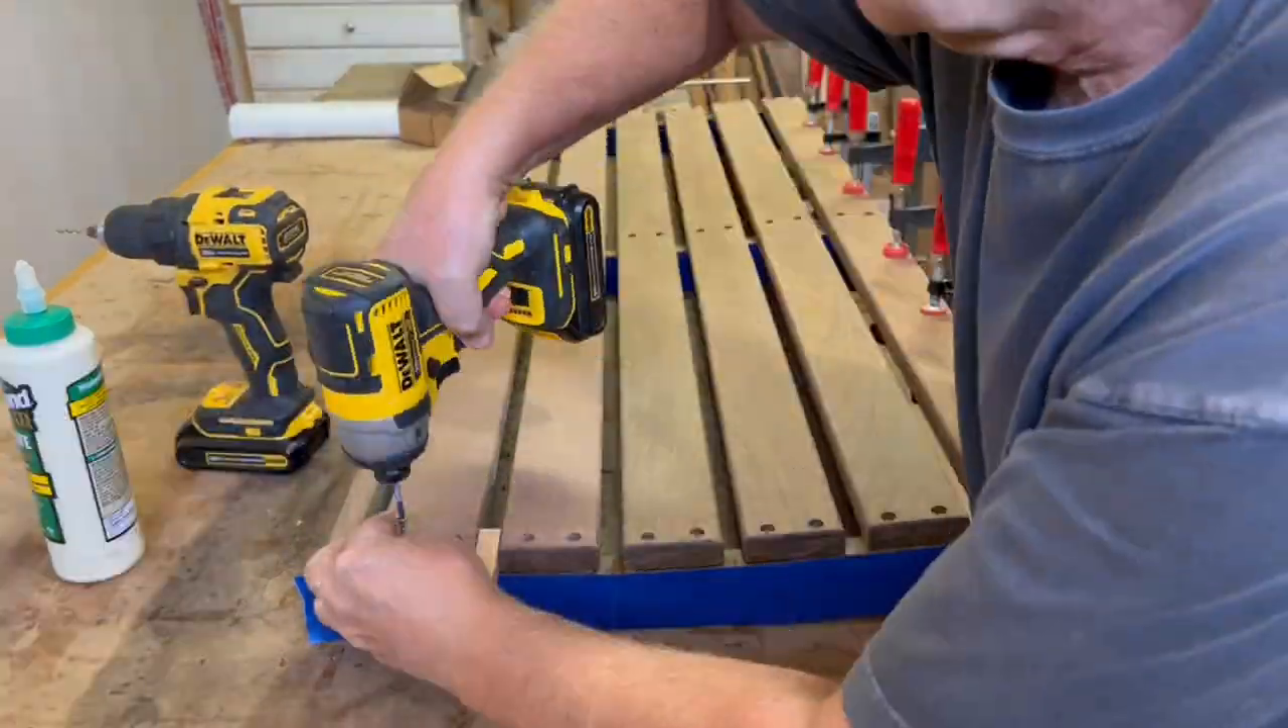So that's a lot of countersunk screw holes to fill with some plugs.